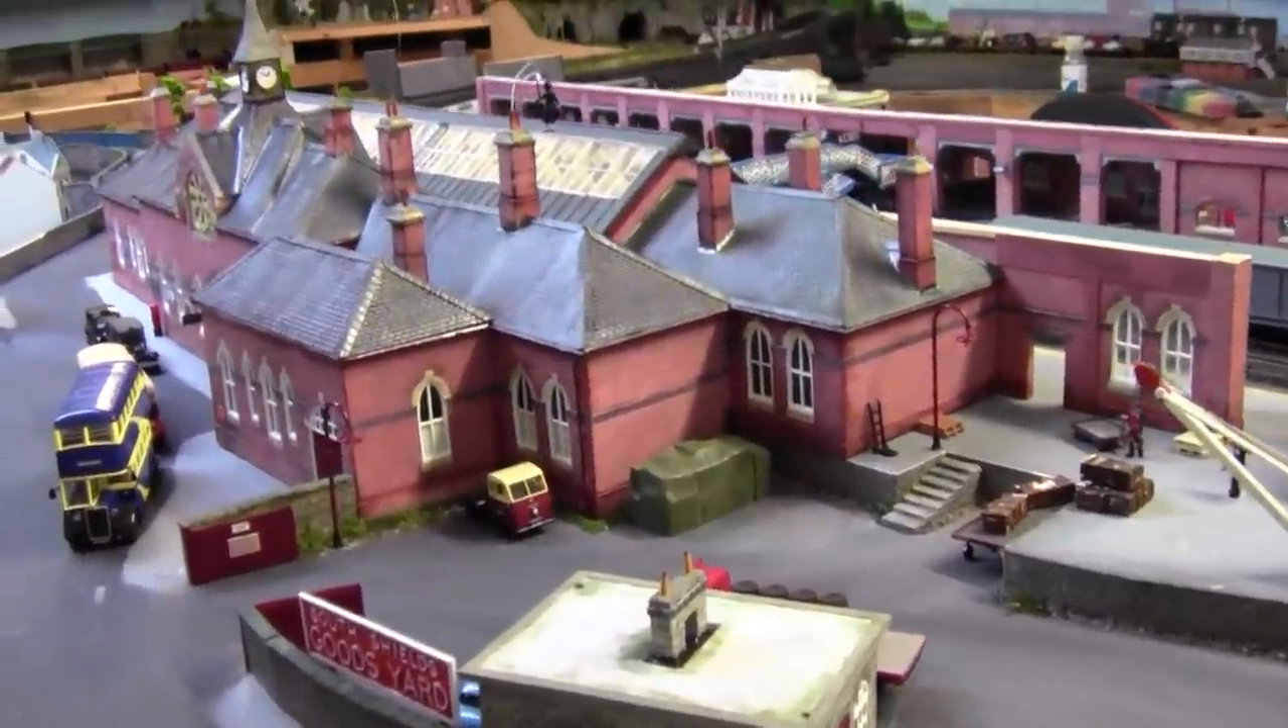As you can see the station is now back um on the baseboard and that doesn't have to make a difference there having that back.